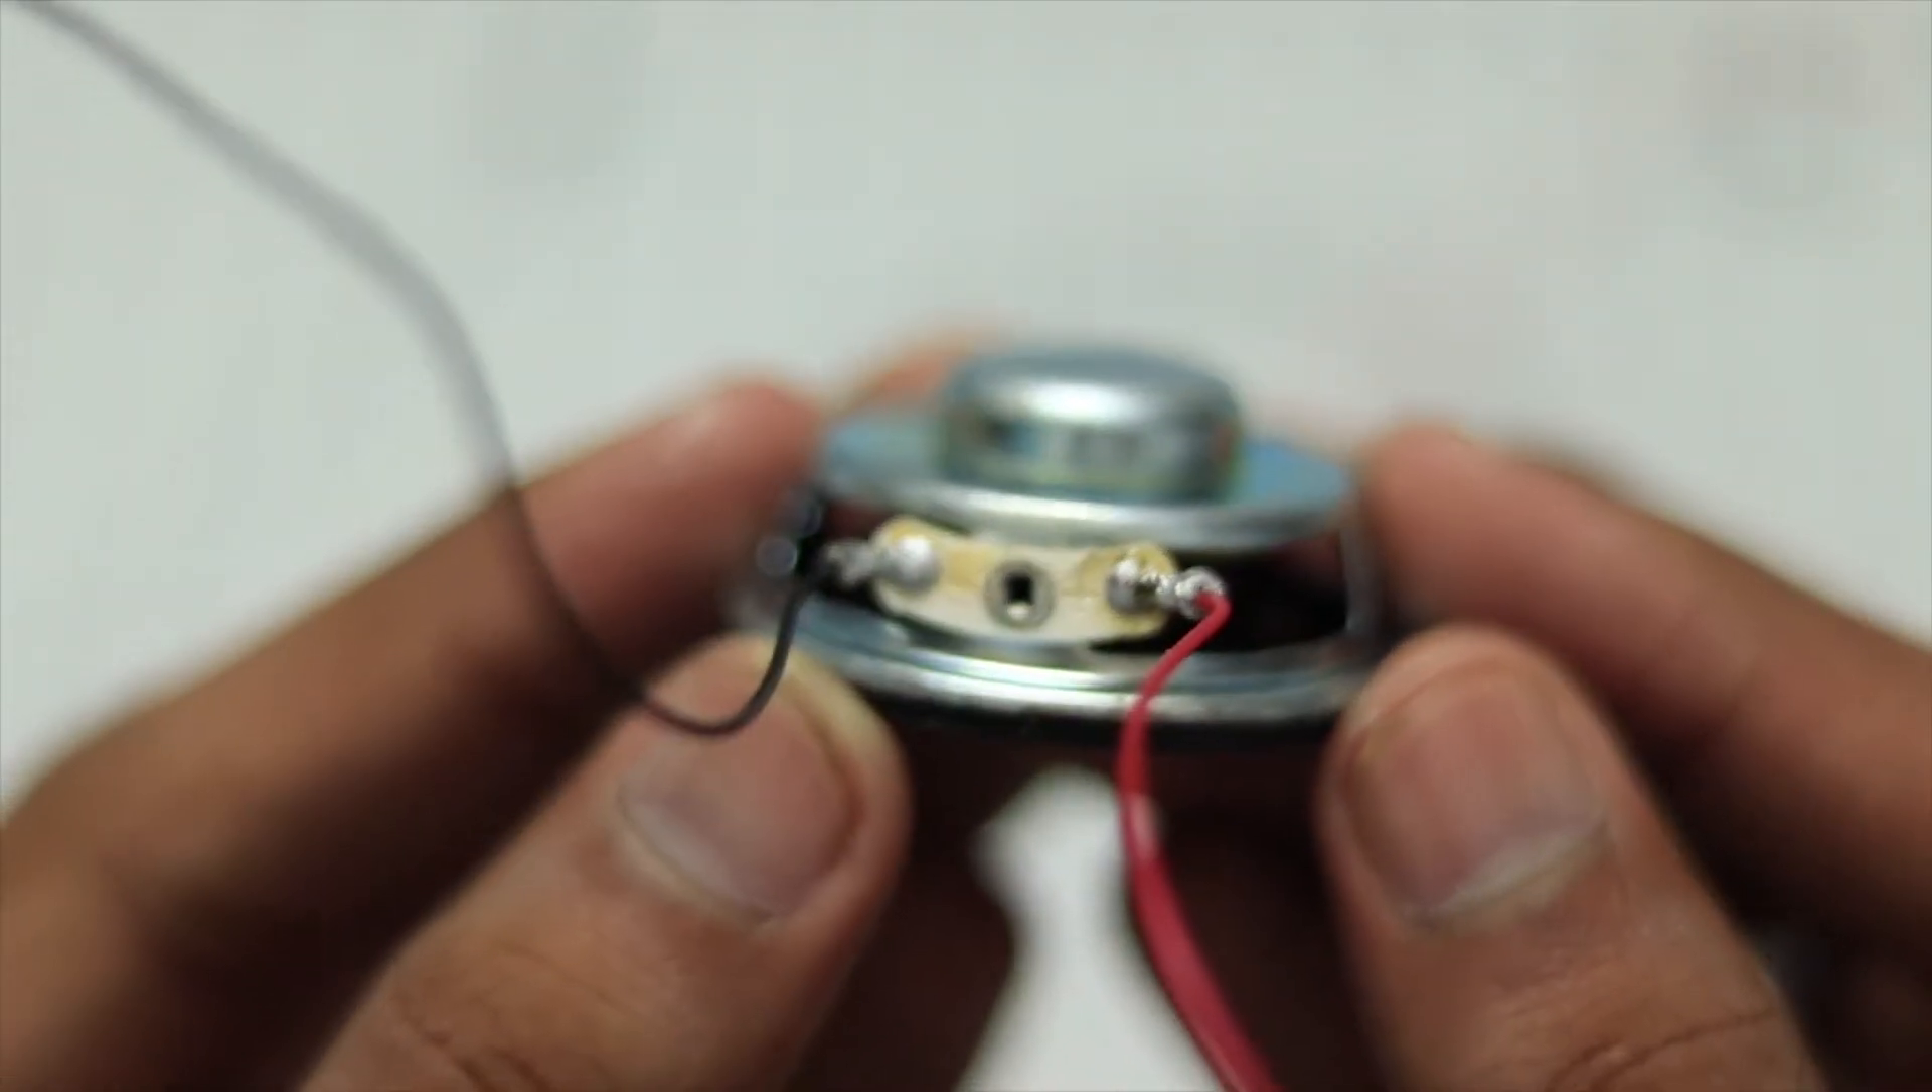So as you can see that I have soldered all the wires.